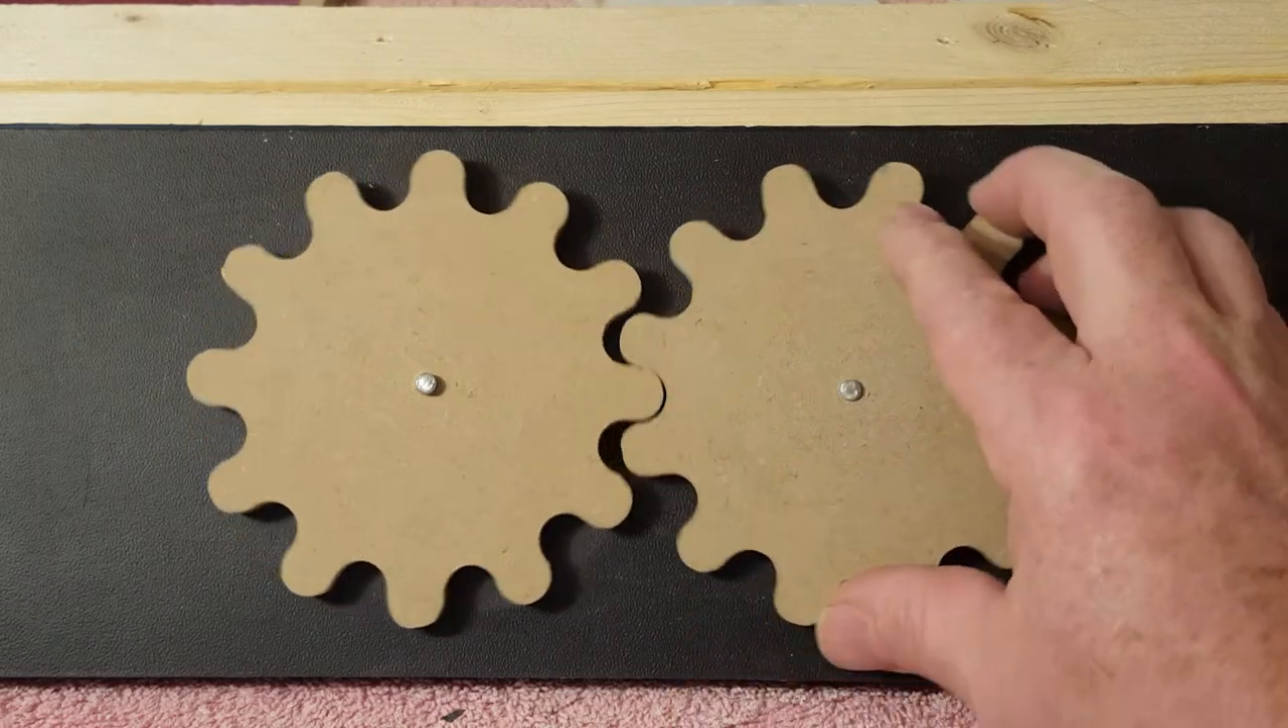So here the gears are closer together, center to center. You can see there is much less of a gap and they actually do mesh better.